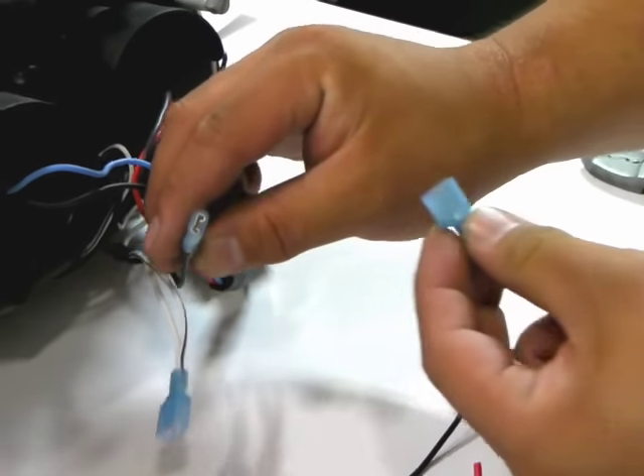At this point we have the ends of the wires with the connectors attached.